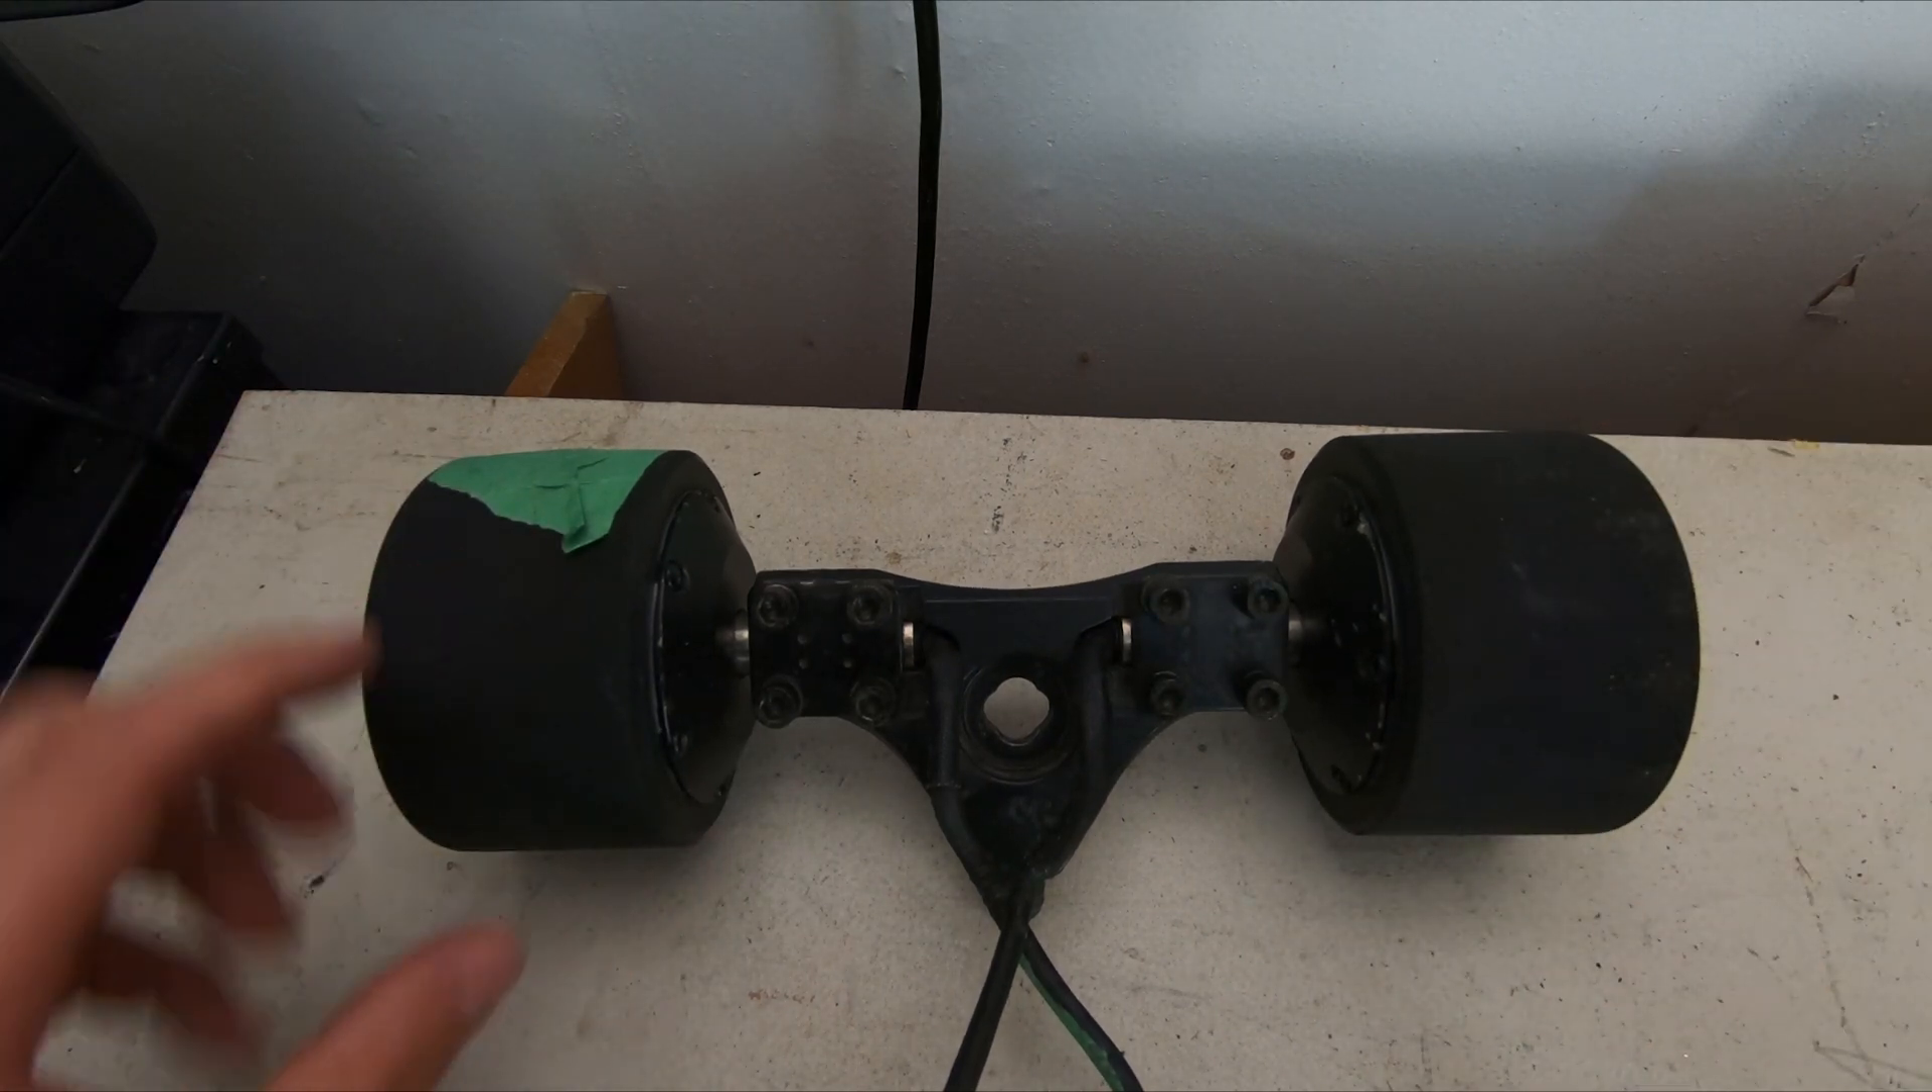Now that we have the rear drive assembly off of the board, we can begin taking off each of the motors.